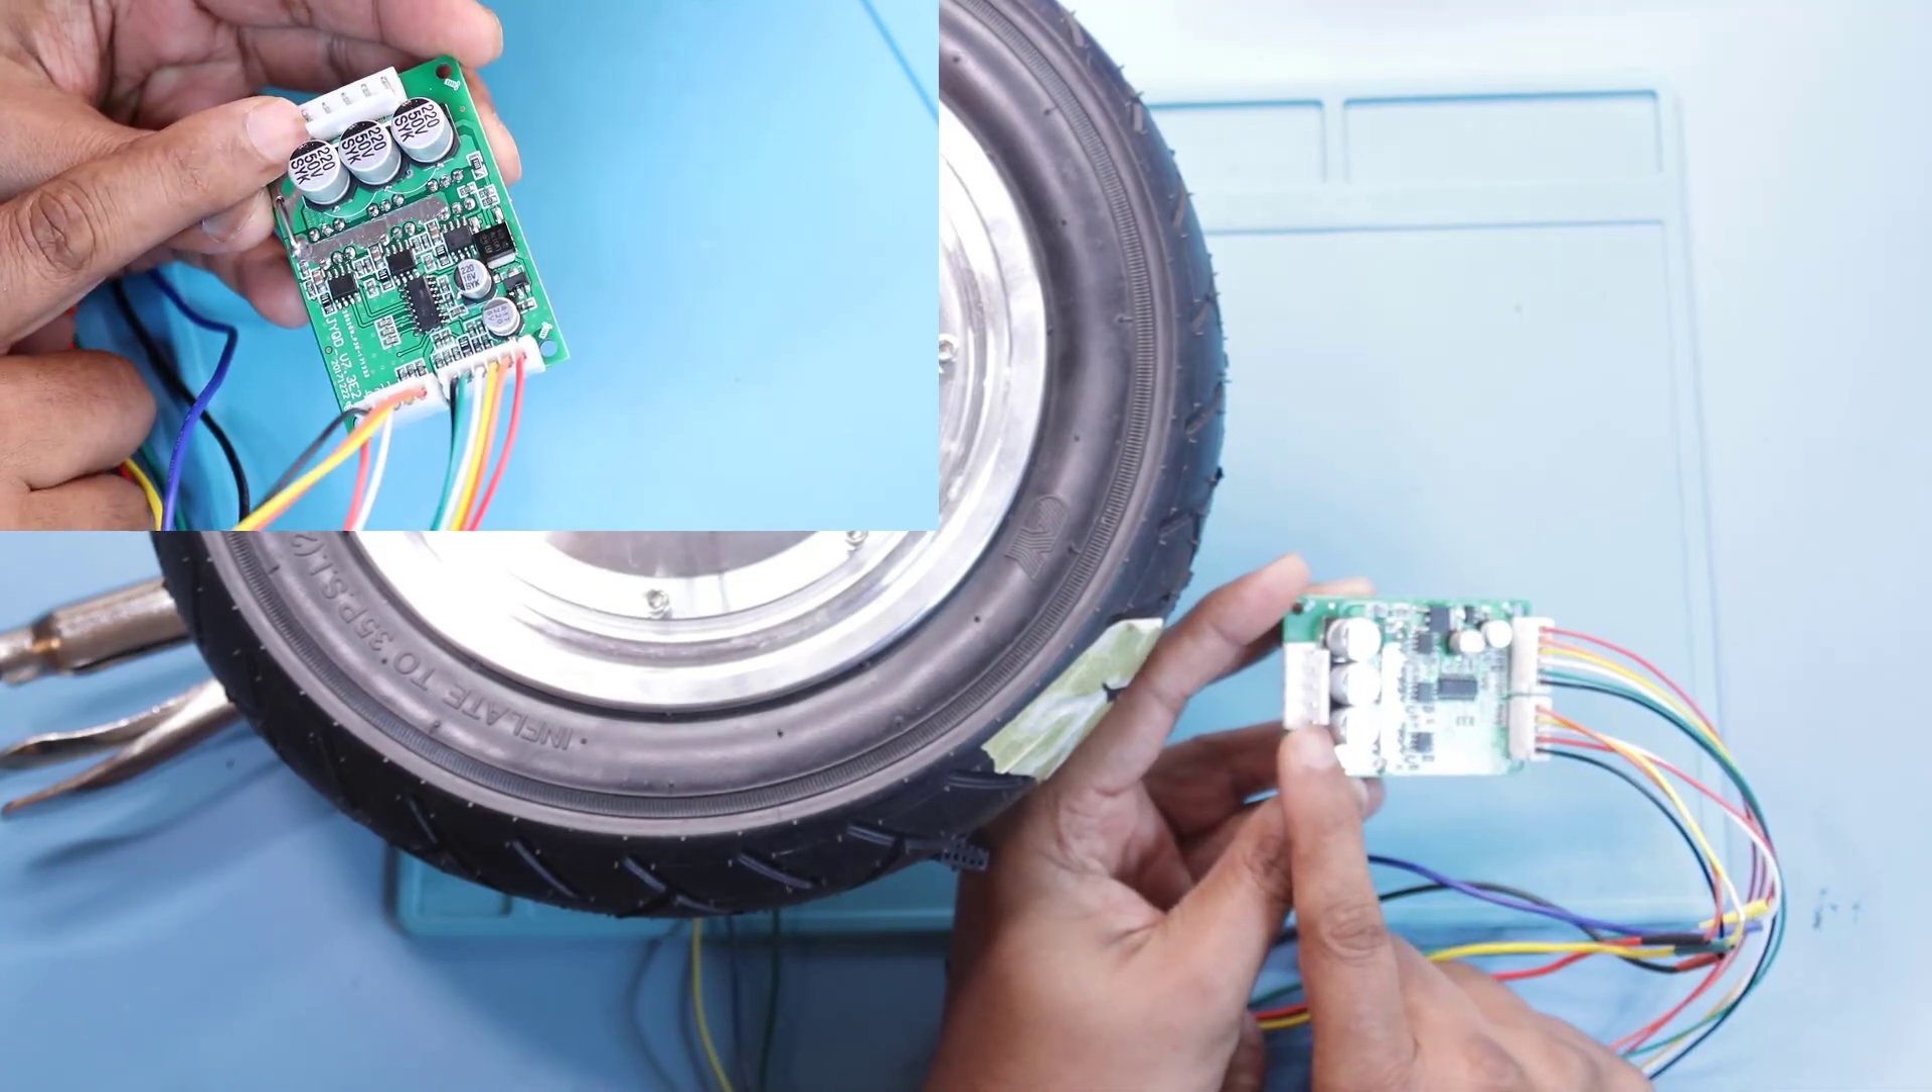I already installed the Connectors on each side.